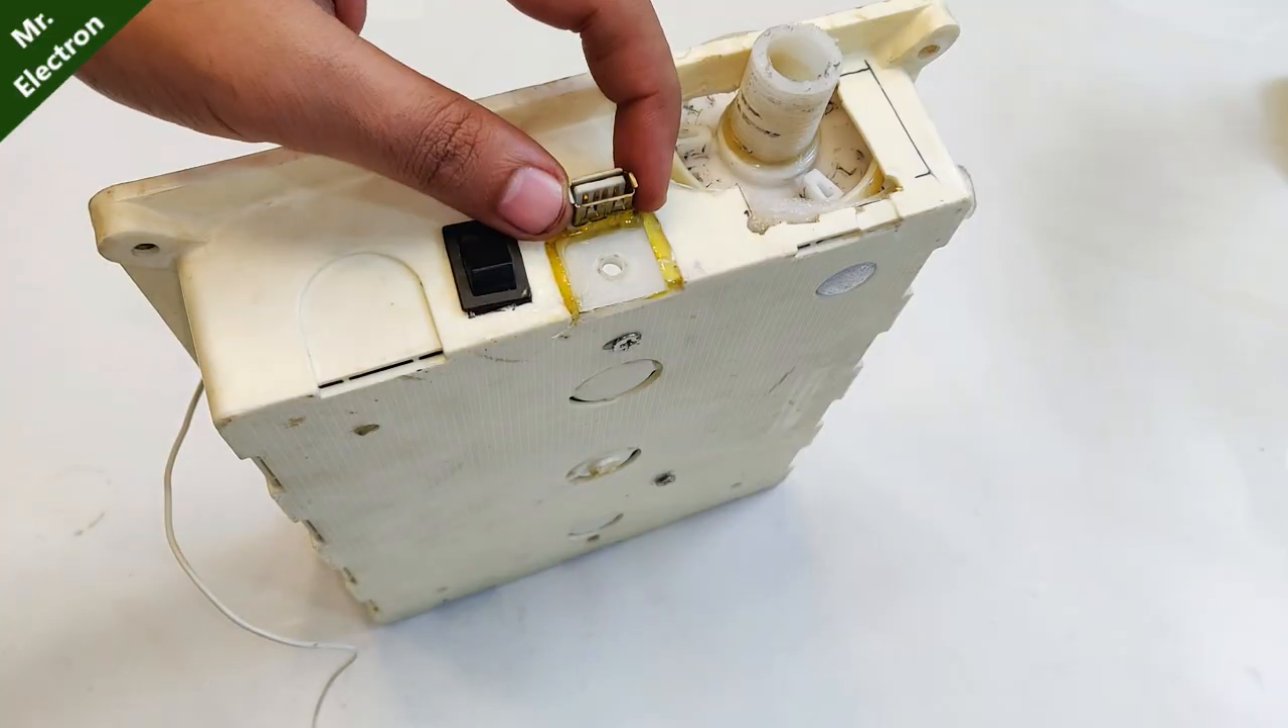Here as you can see I have also placed hot glue so that it fixes strongly and rigidly.